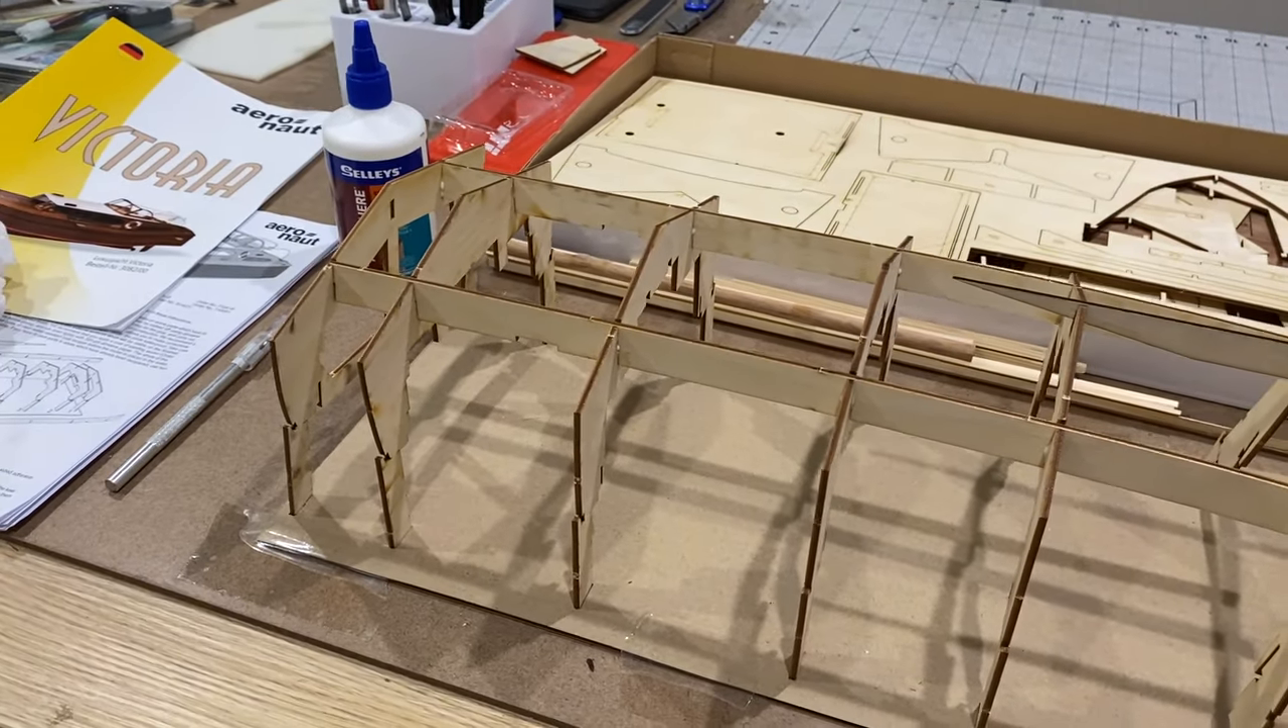Well that's the basic framework of the hull glued together.